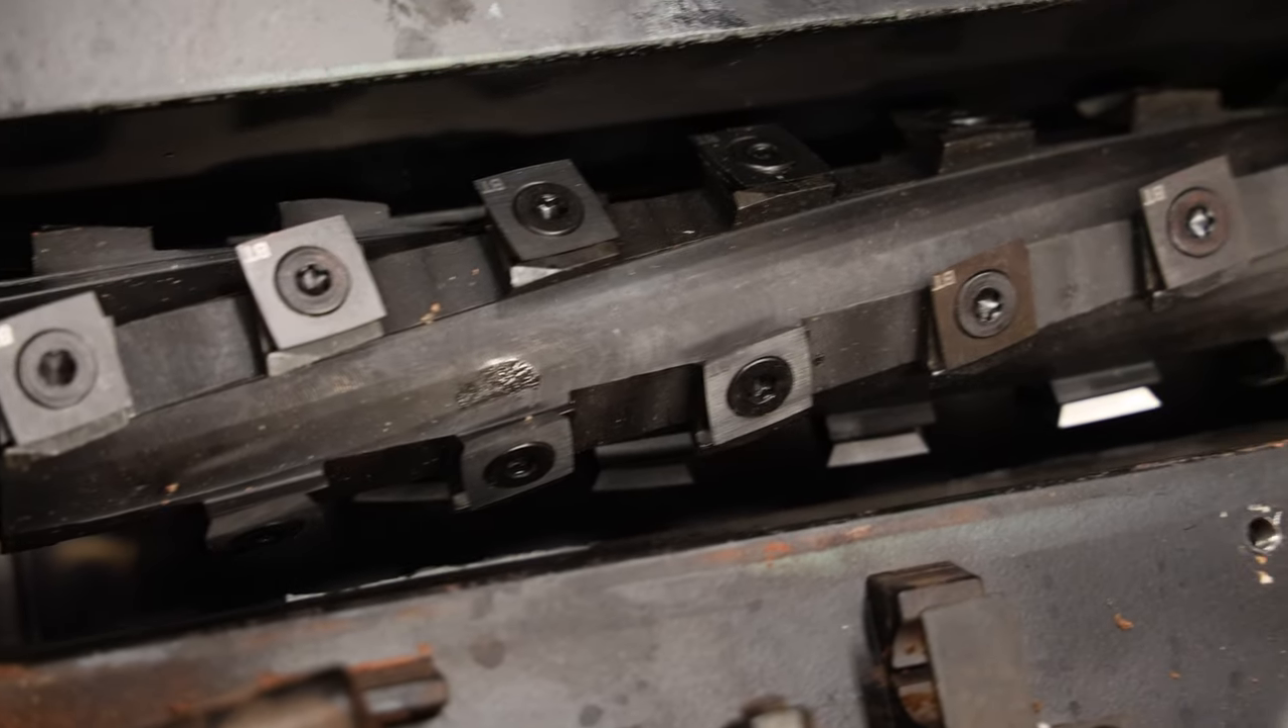Knife heads are in ready to put it back together.